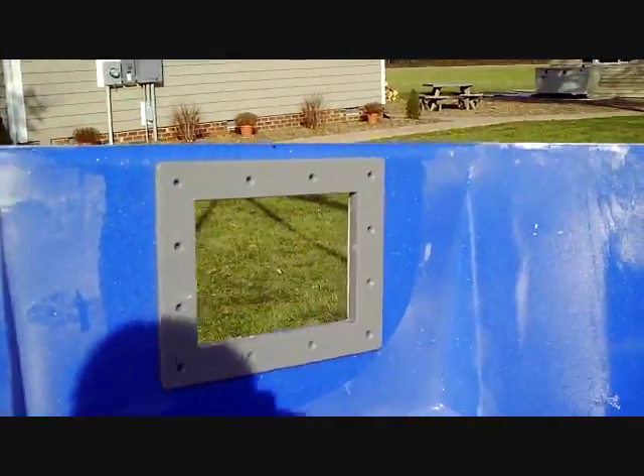Alright, got our face plate in.